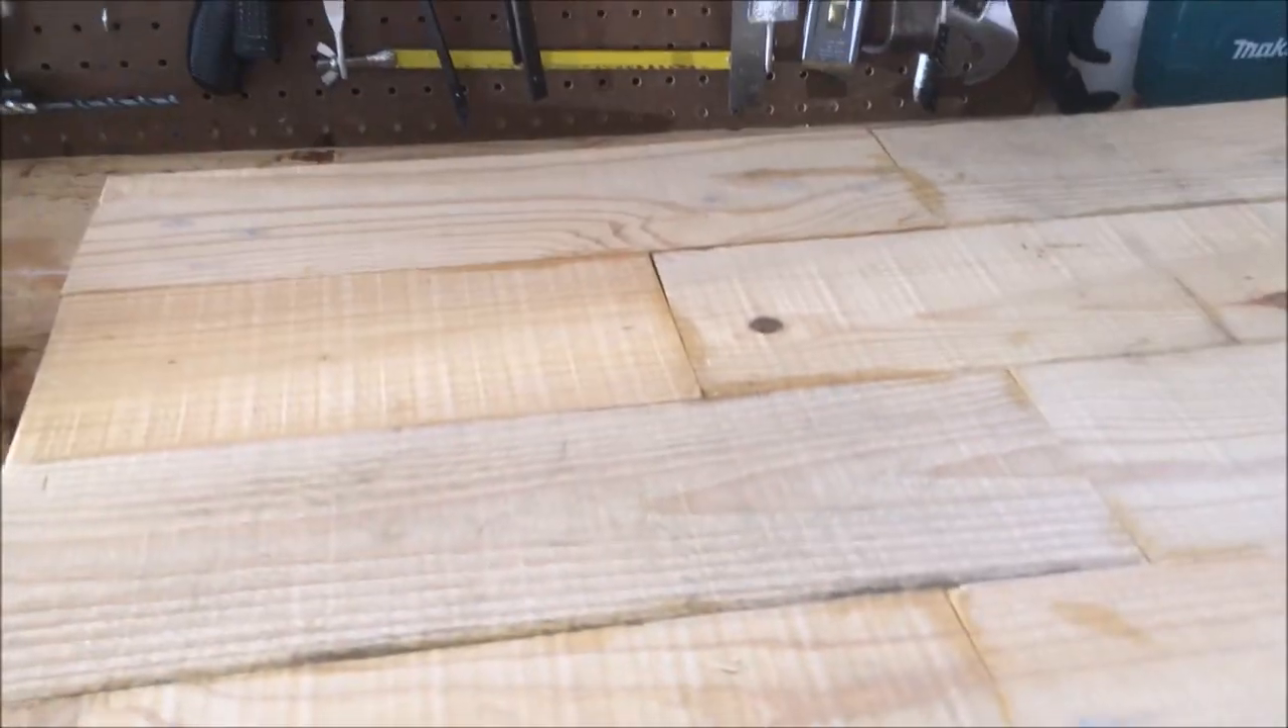I got two boards on every row staggered the seam.